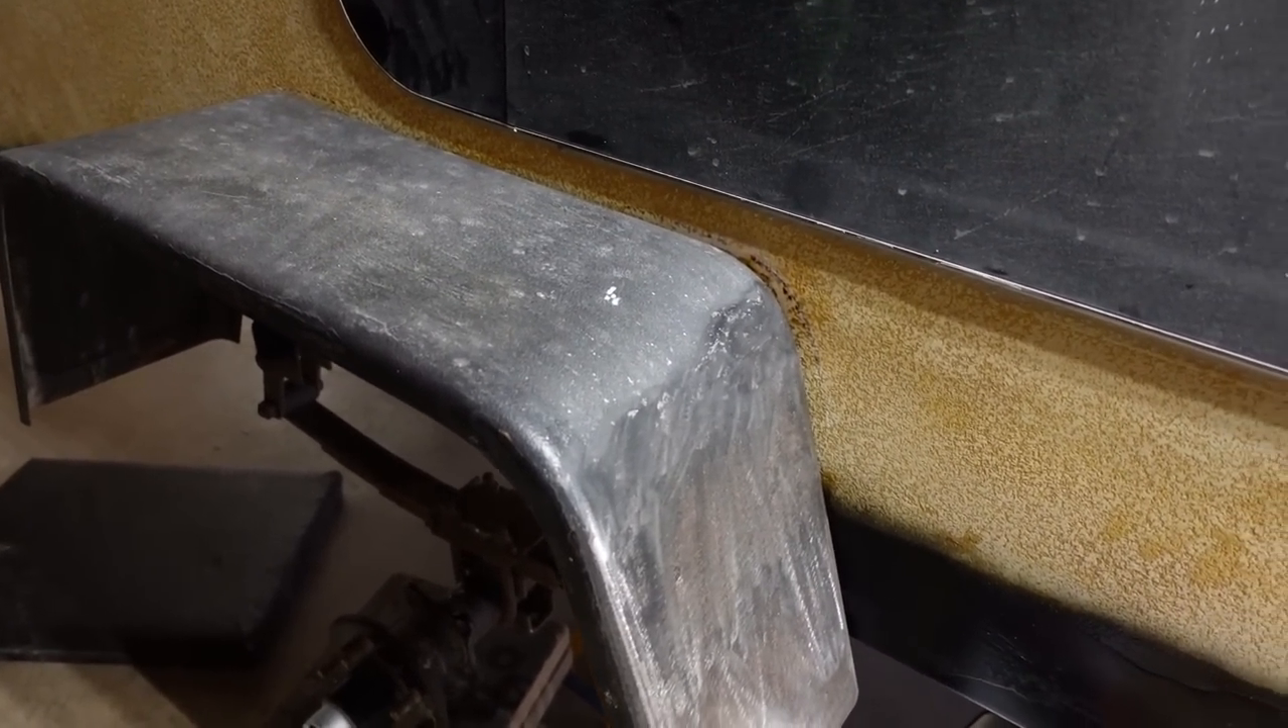So I just got the fender fitted up there.